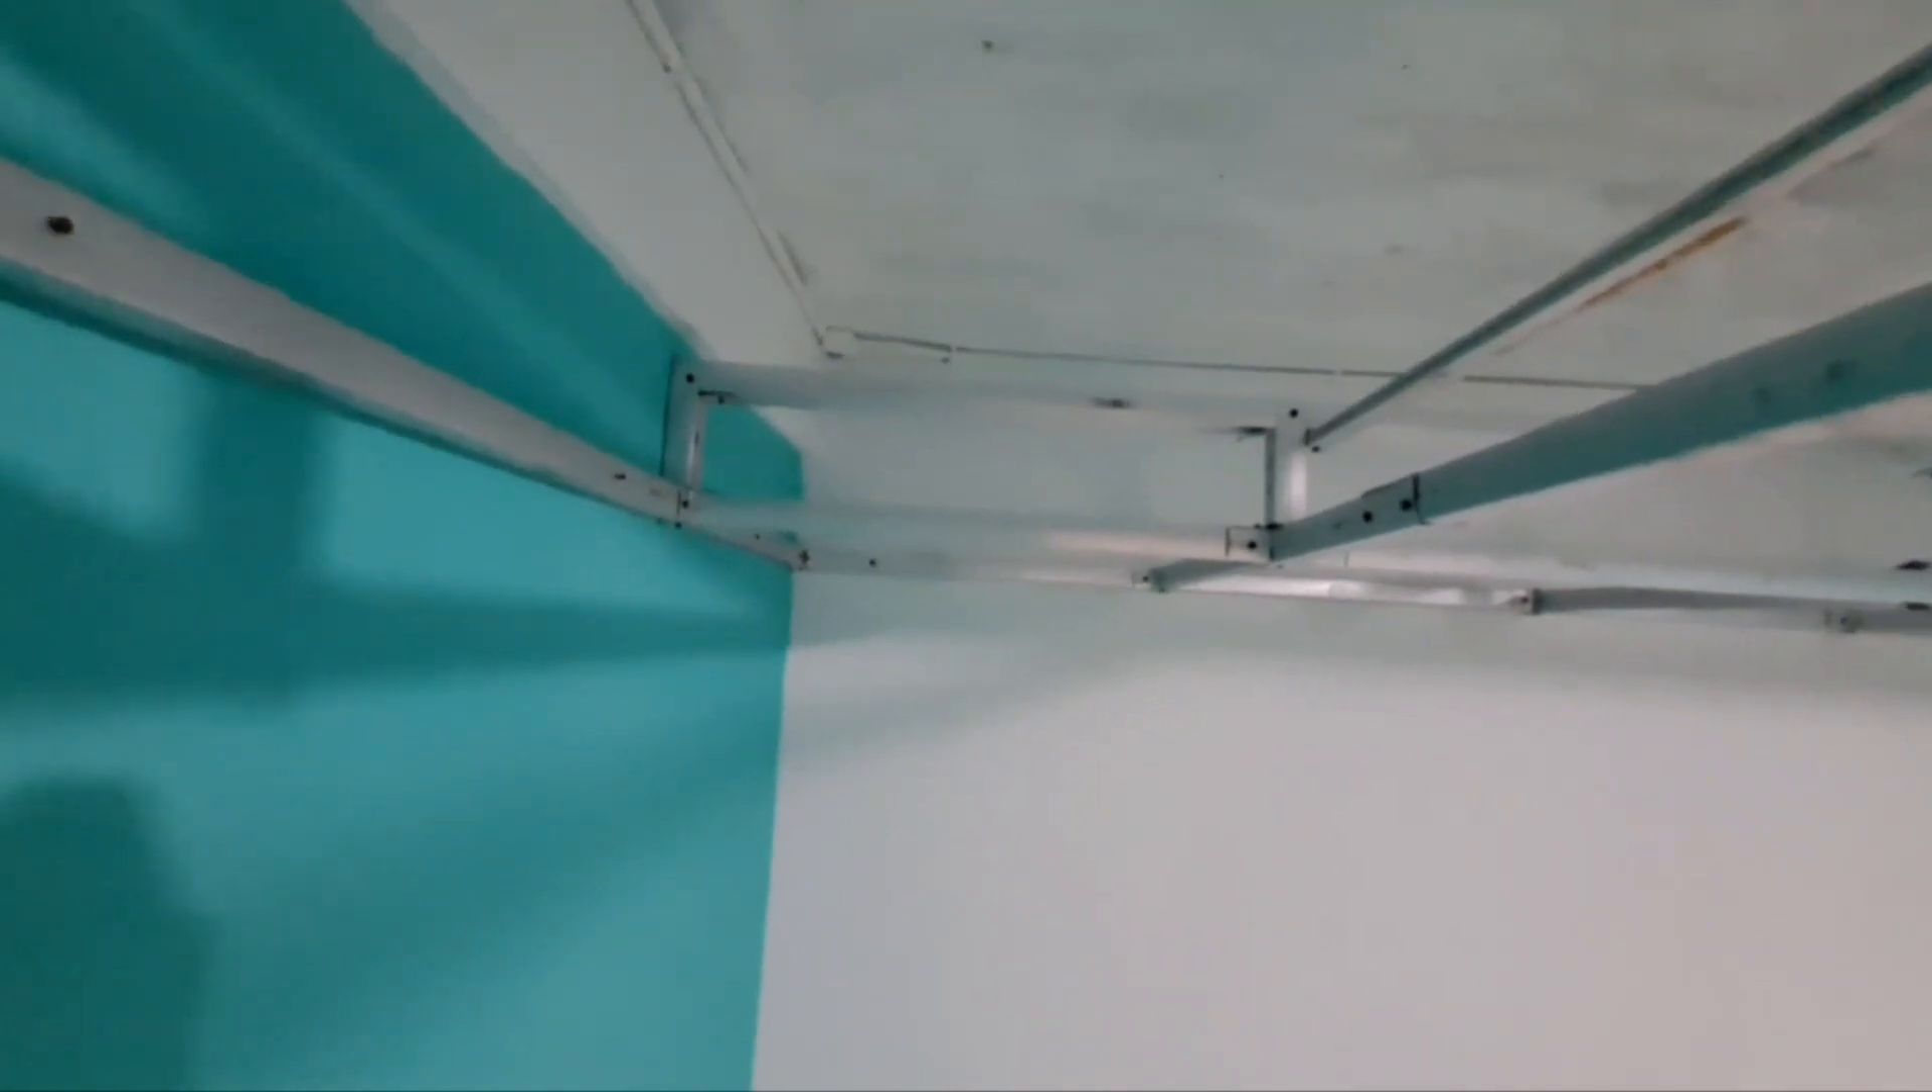Jadi bisa teman-teman lihat disini palangnya sudah terpasang disini.